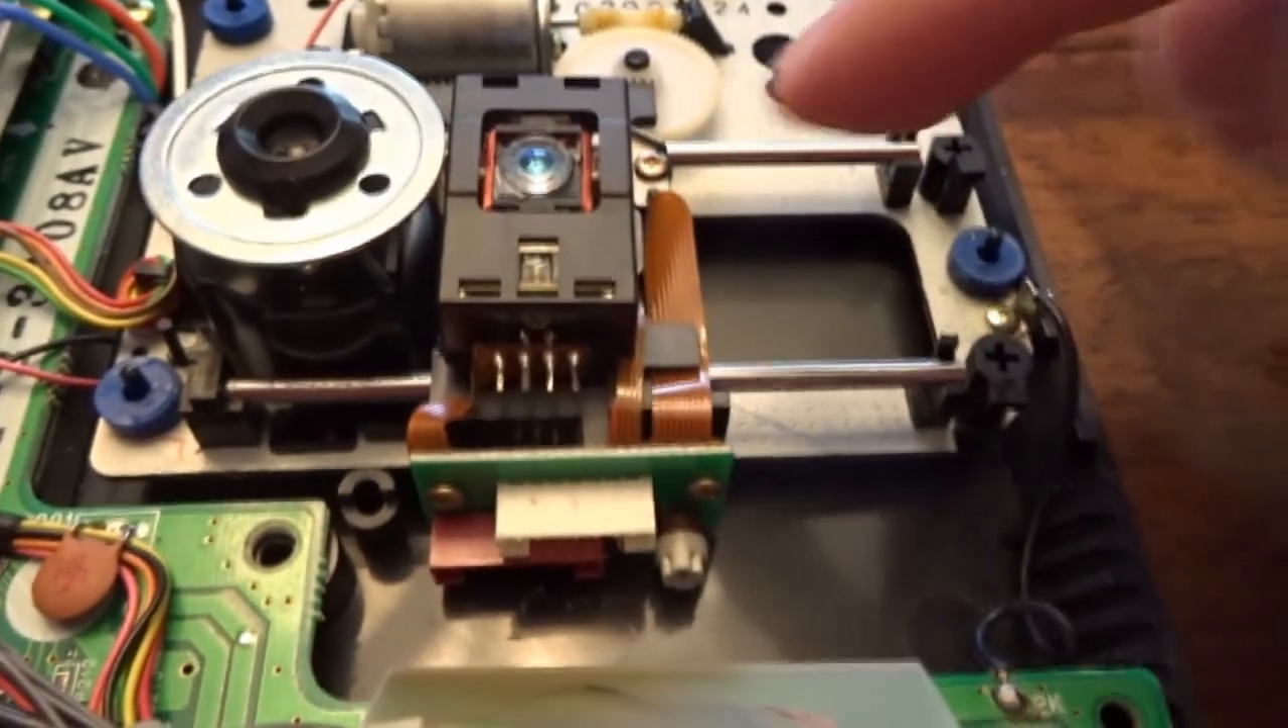And I have positioned the new lens in place on the new track as well.